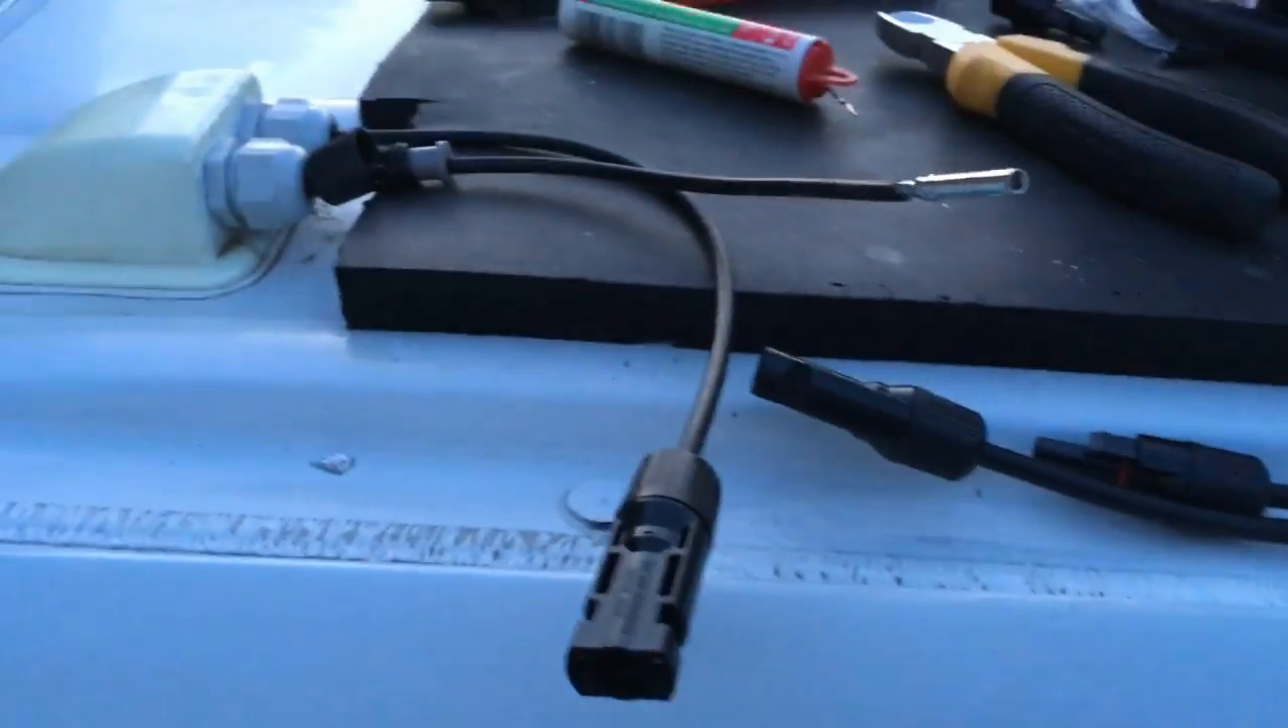Just got these last couple of connections to make on the cables that go down into the van.